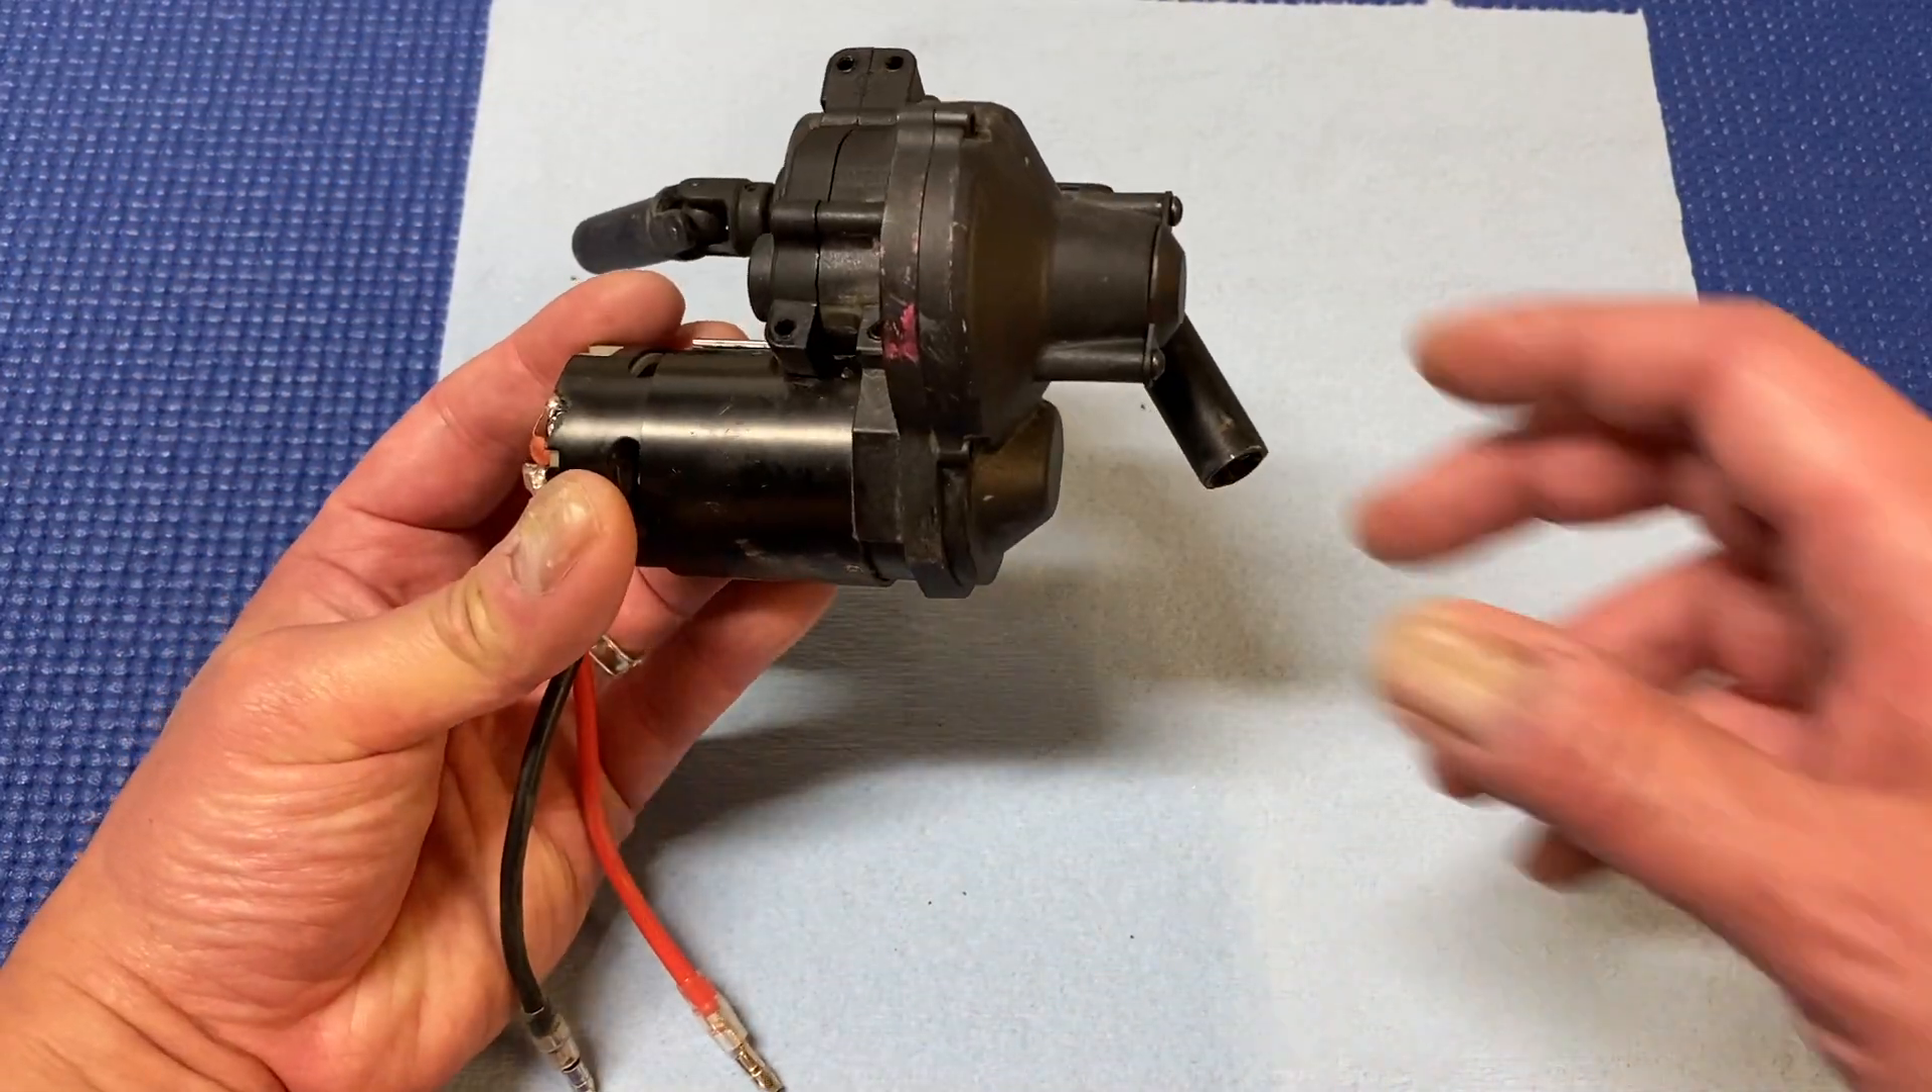Okay we've got the transmission out of the car and now it's time to take a look at one of the great mysteries of RC and that is how do these transmissions work?